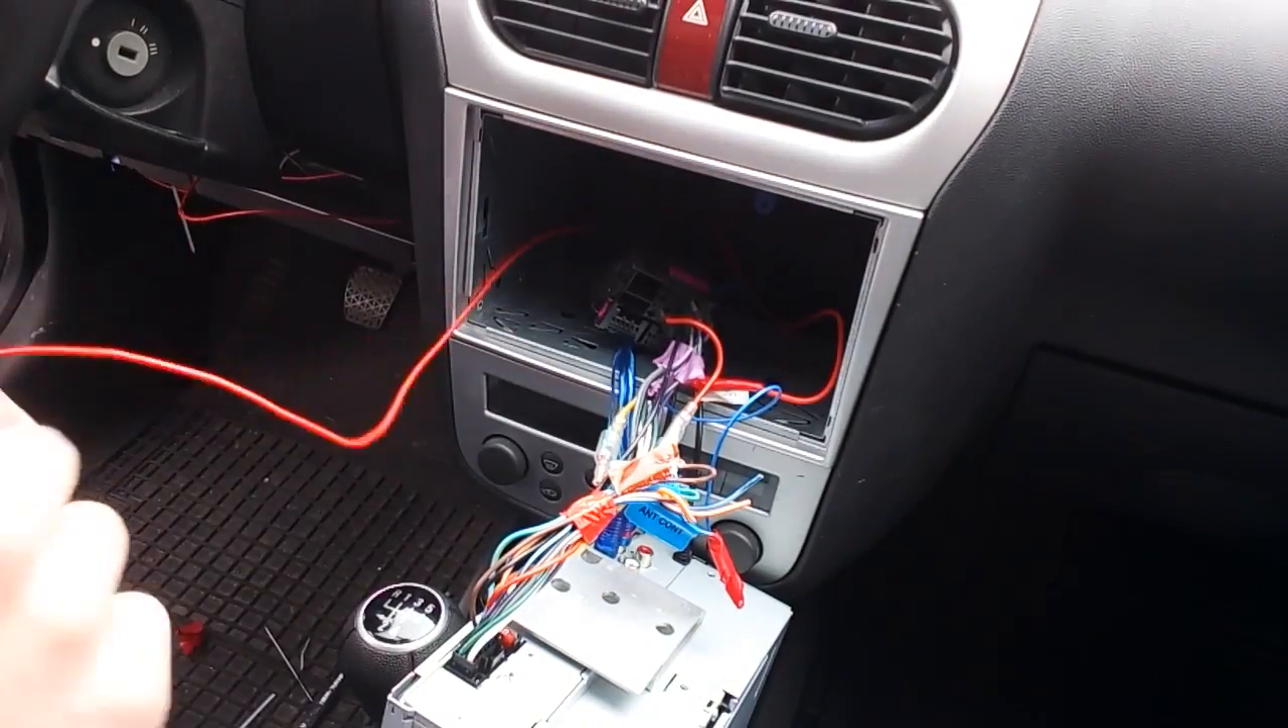I even removed my radio for better access.